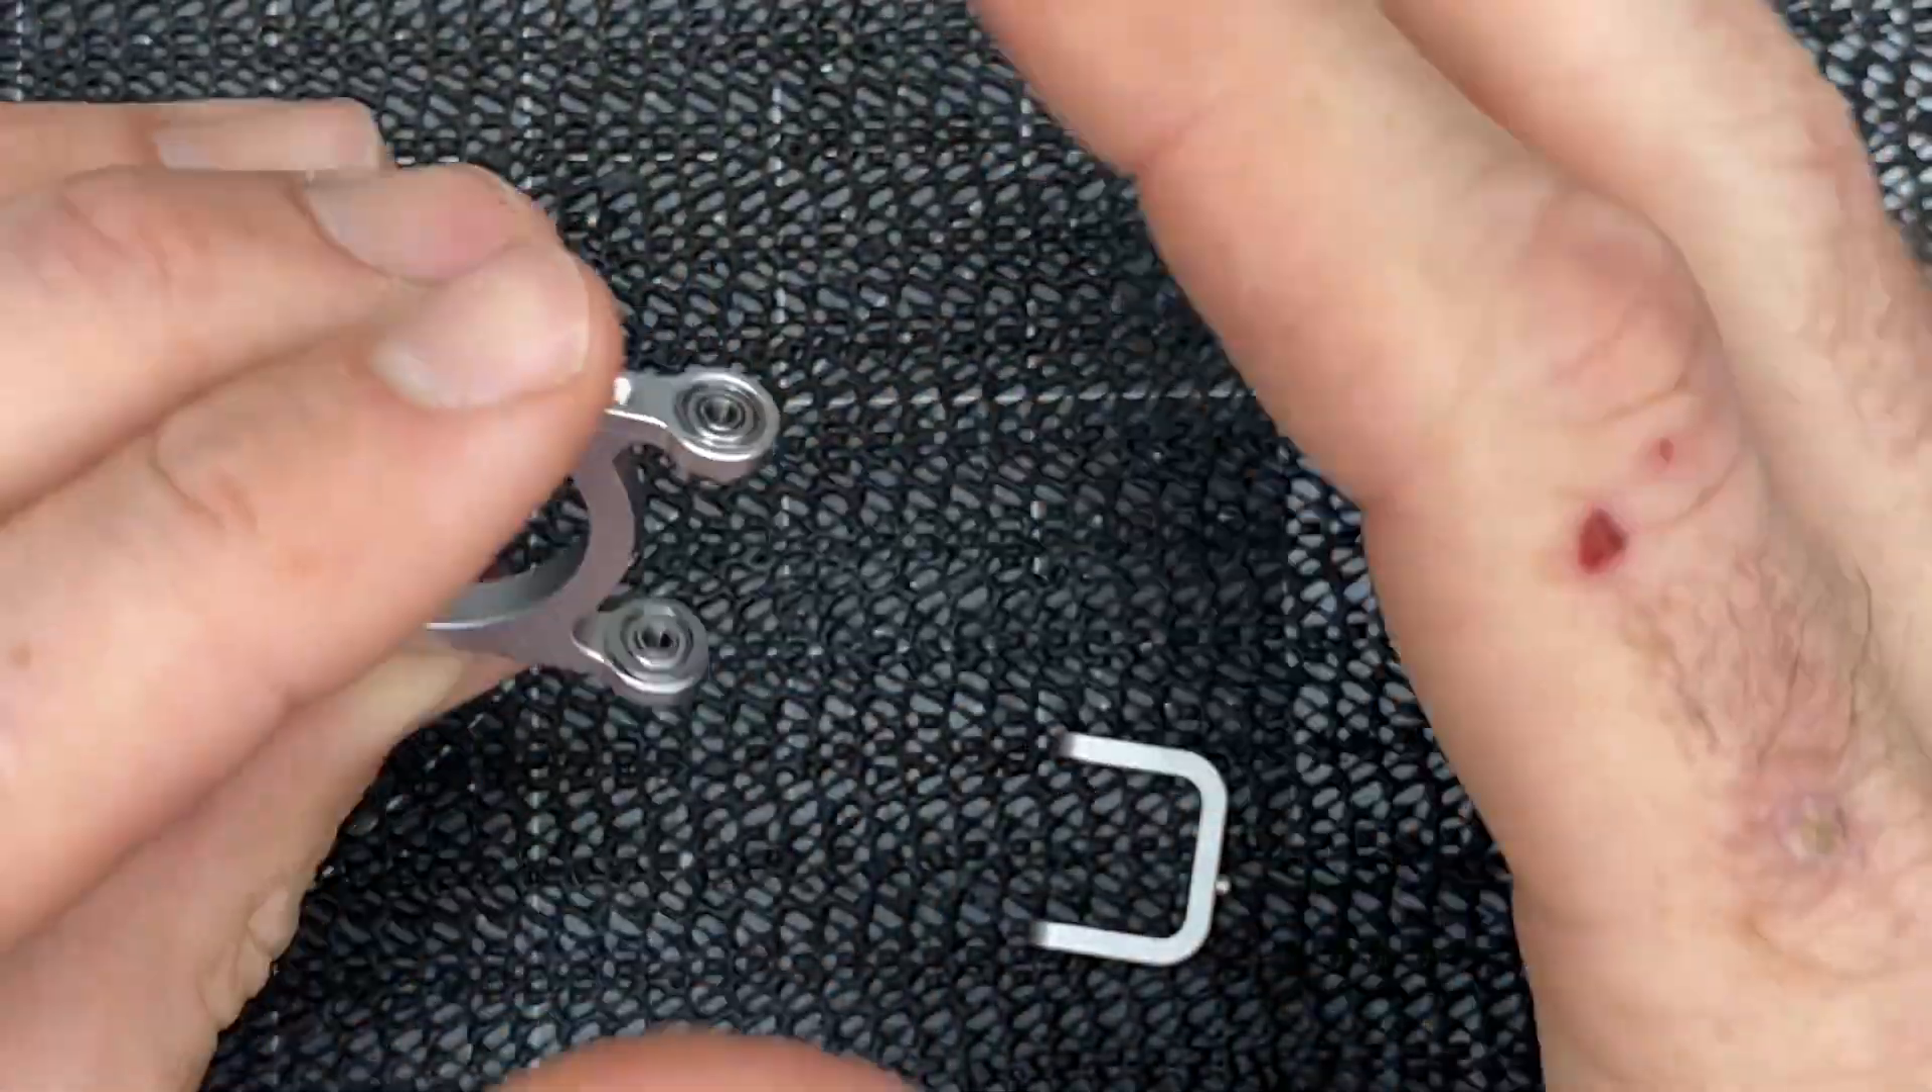Your bearings are already pre-installed so you don't need to worry about that.